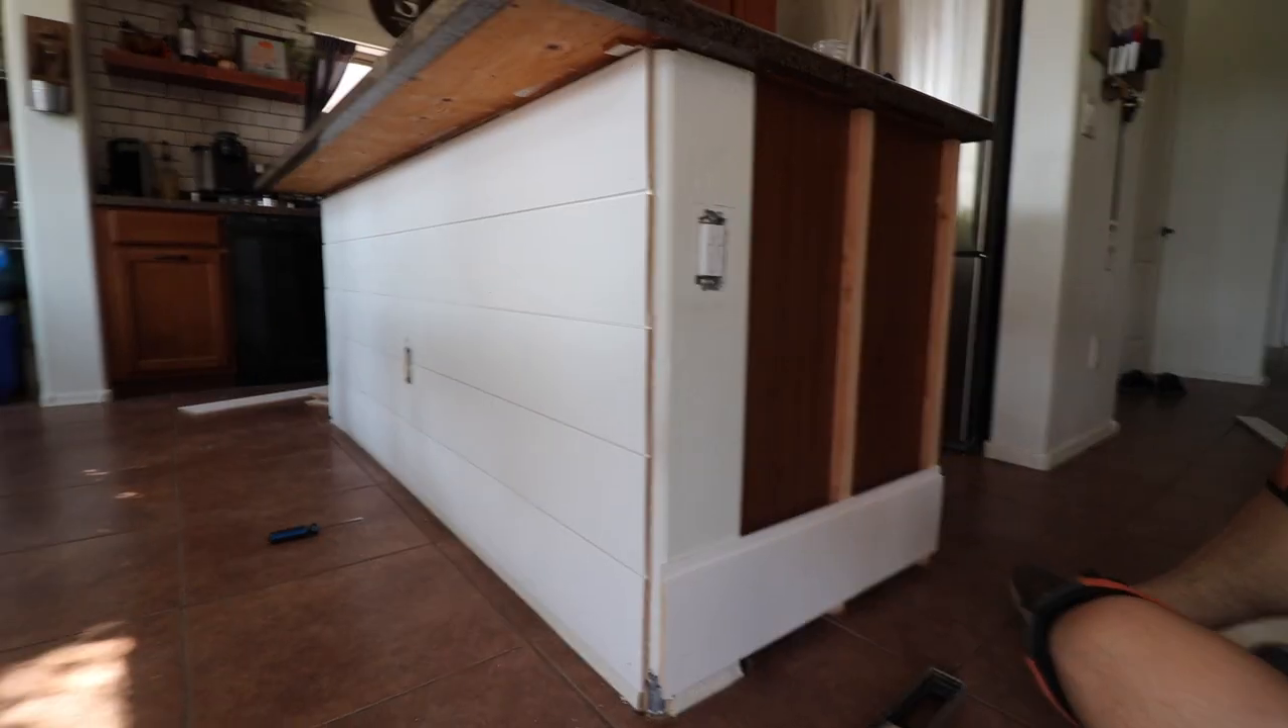Once the support studs were installed it's time to do the shiplap on this side.